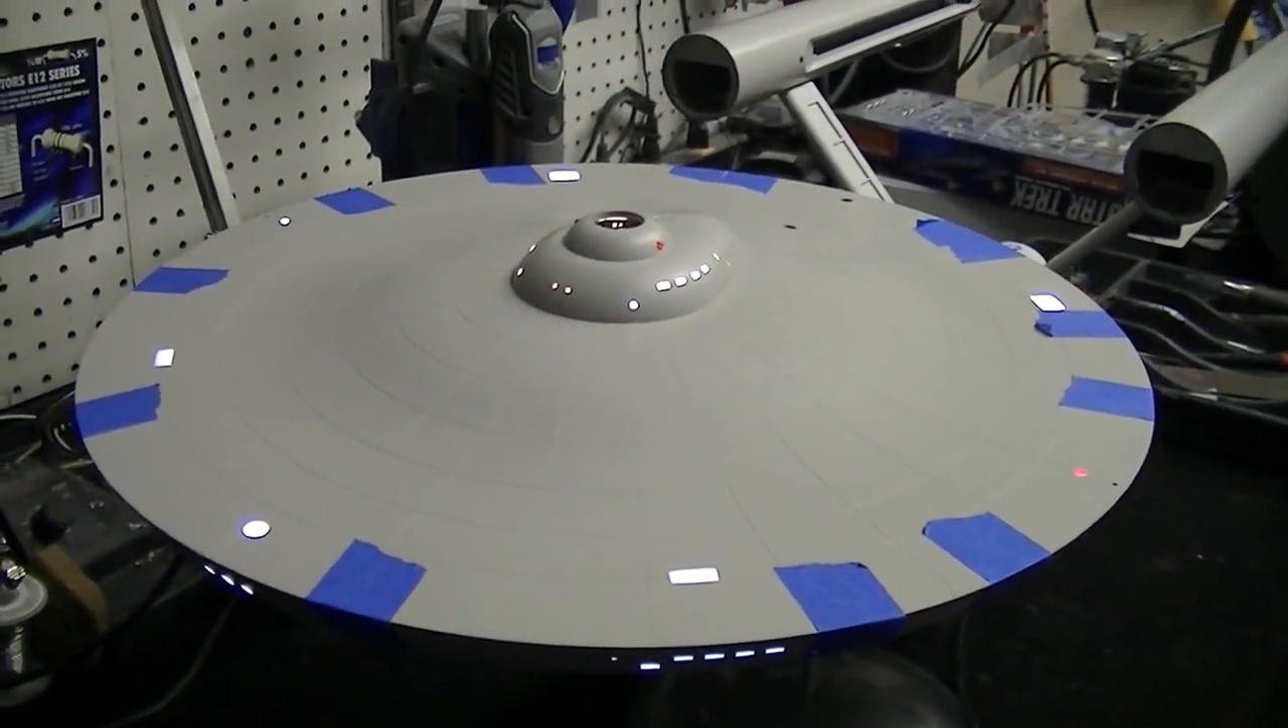You can see I've got the uh saucer top down on it we had no issues with that at all.